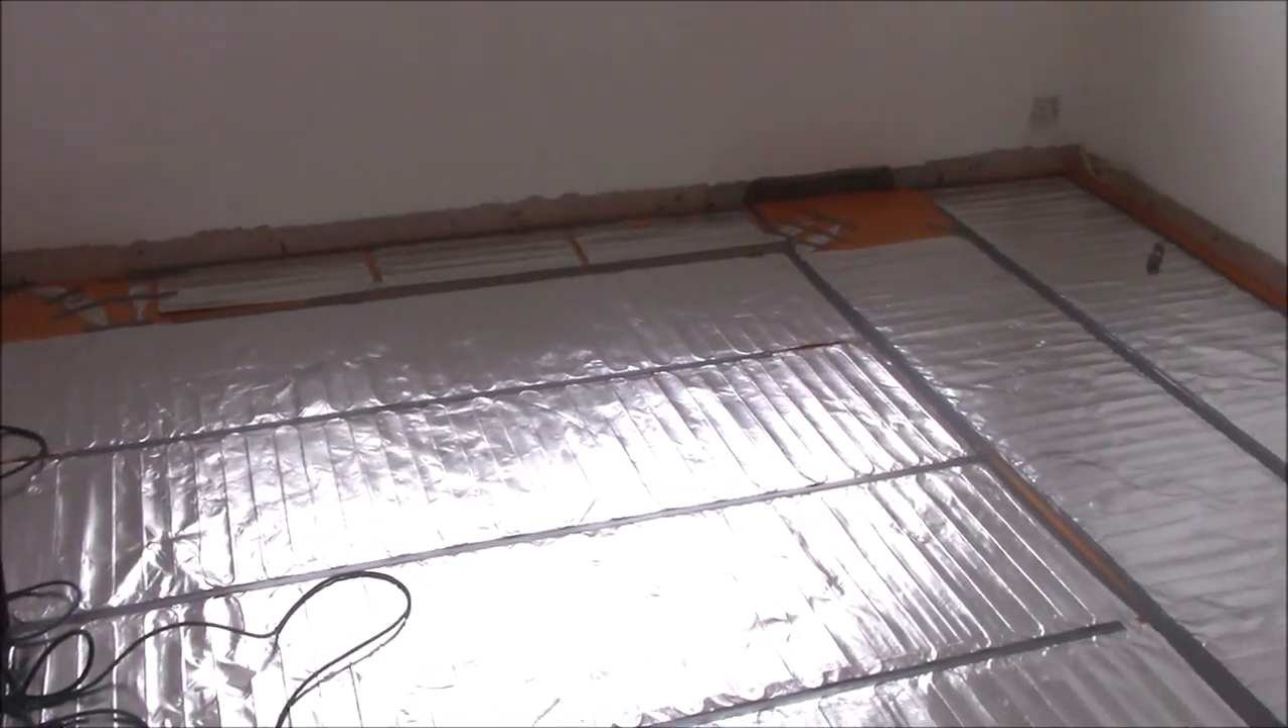So finally I've got the mat taped to the floor.